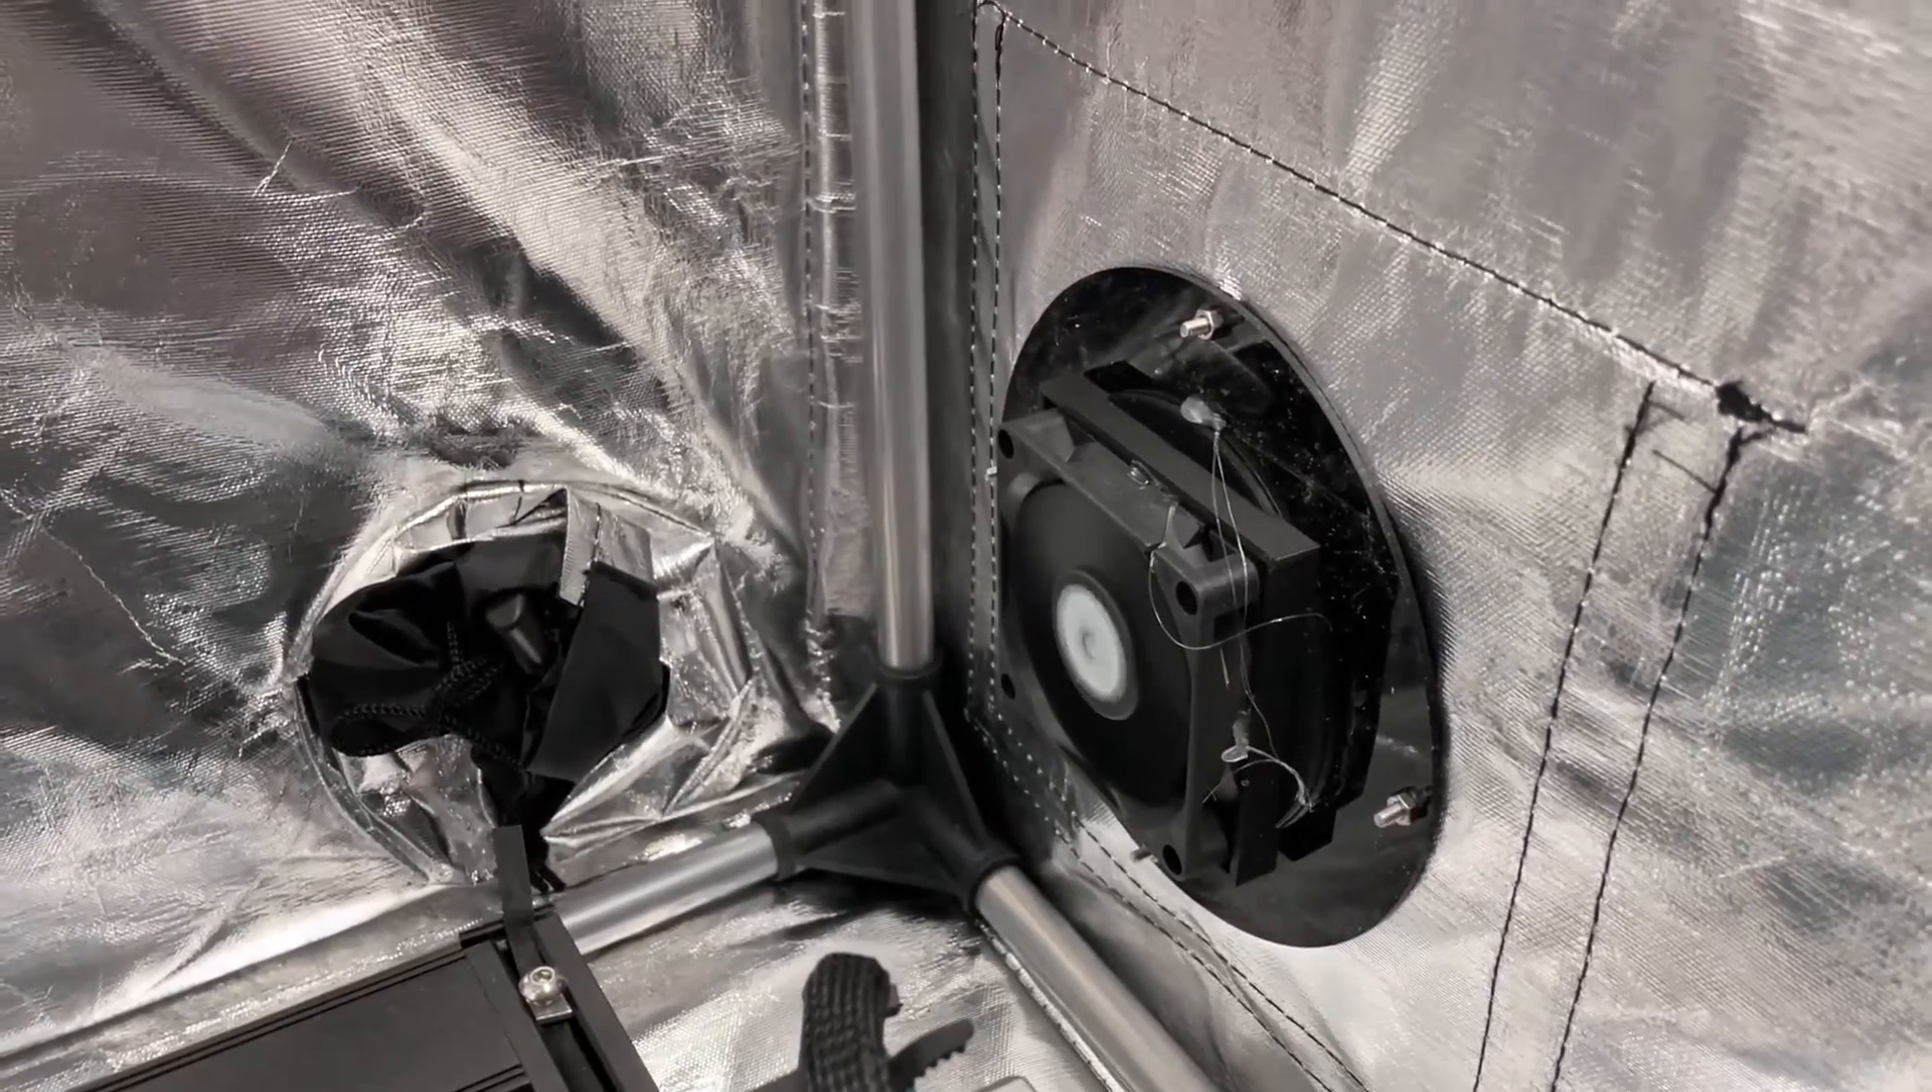And here is our cute little fan totally installed you can see I got that all screwed in.